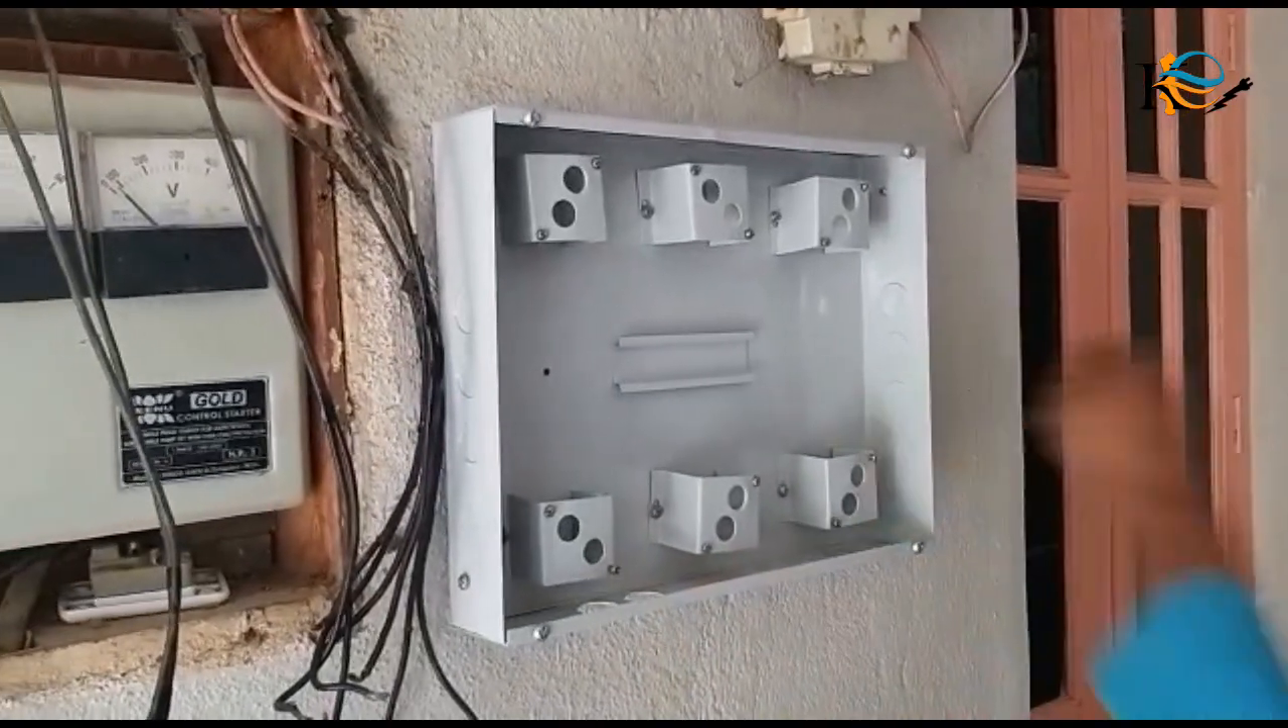तो ये box लग चुका है अब इसमें लगाएंगे socket।